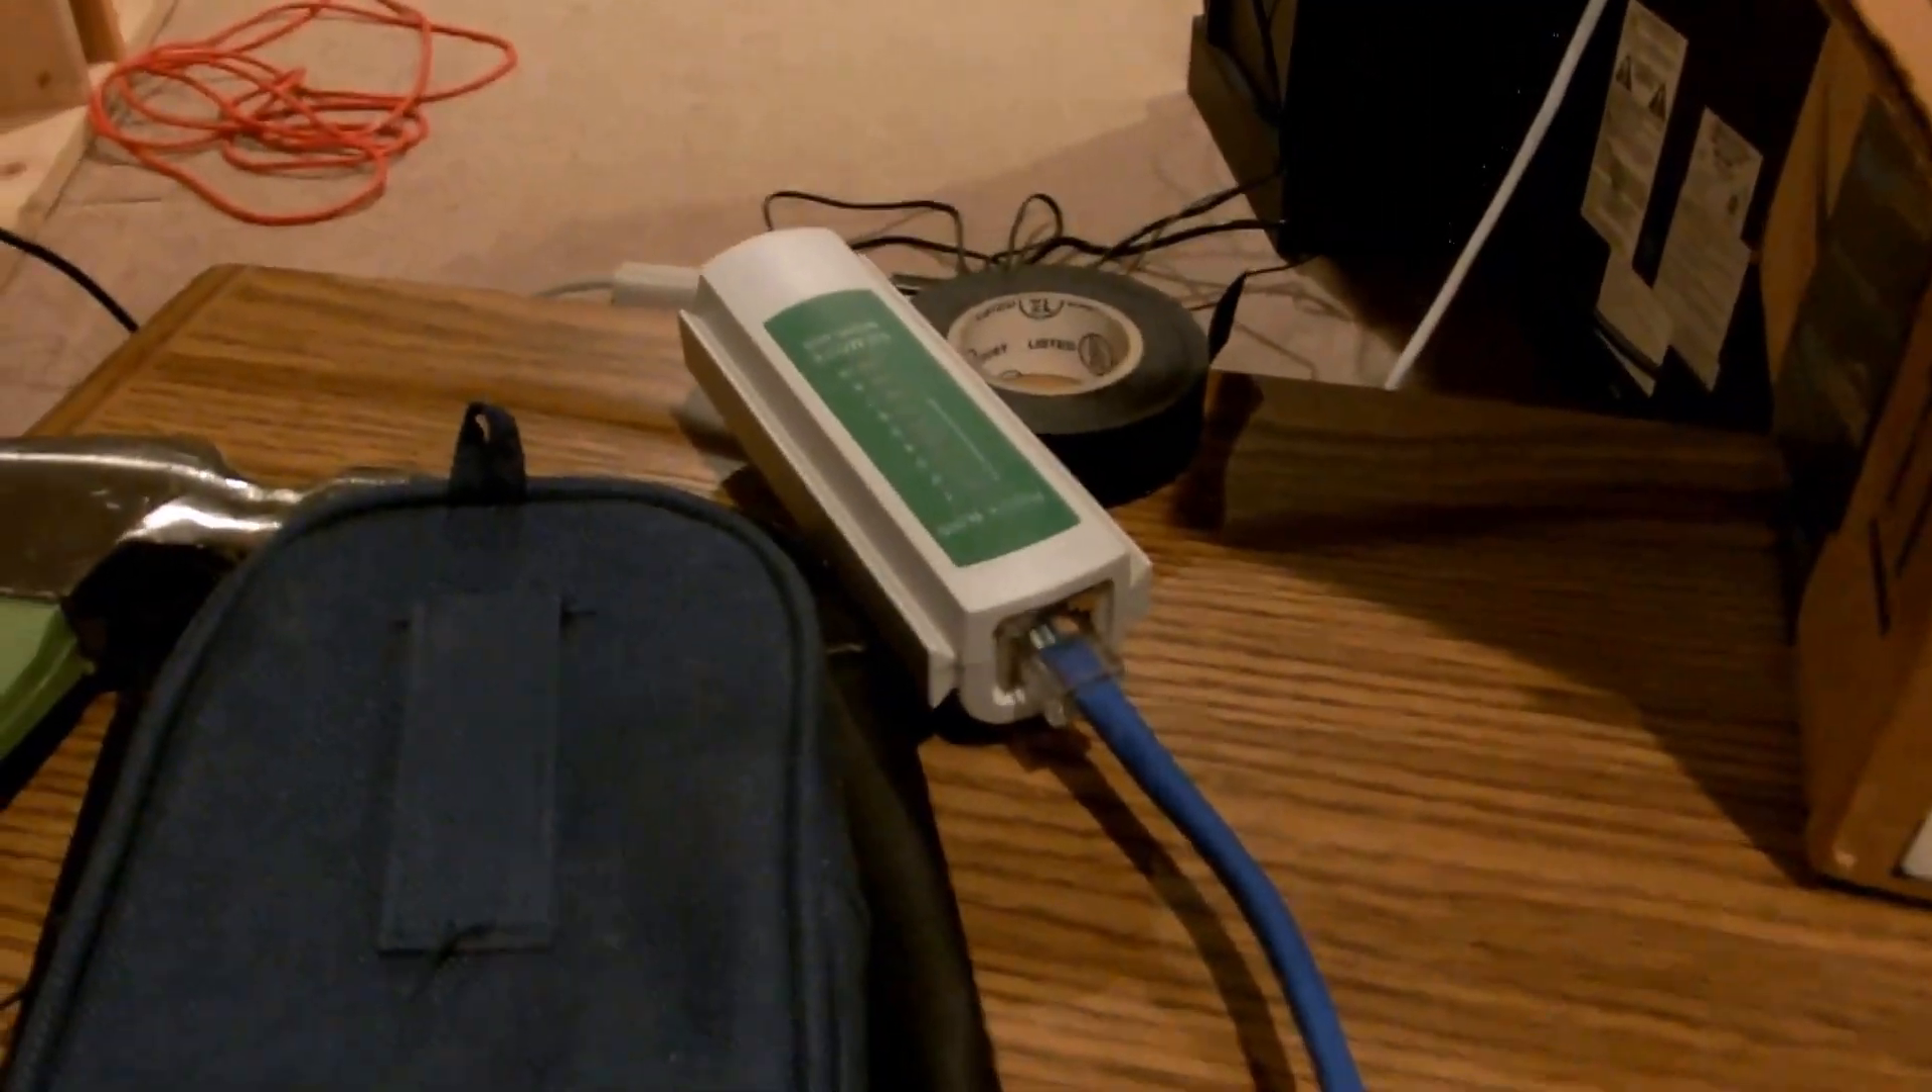We got the tester plugged in to our new cable.